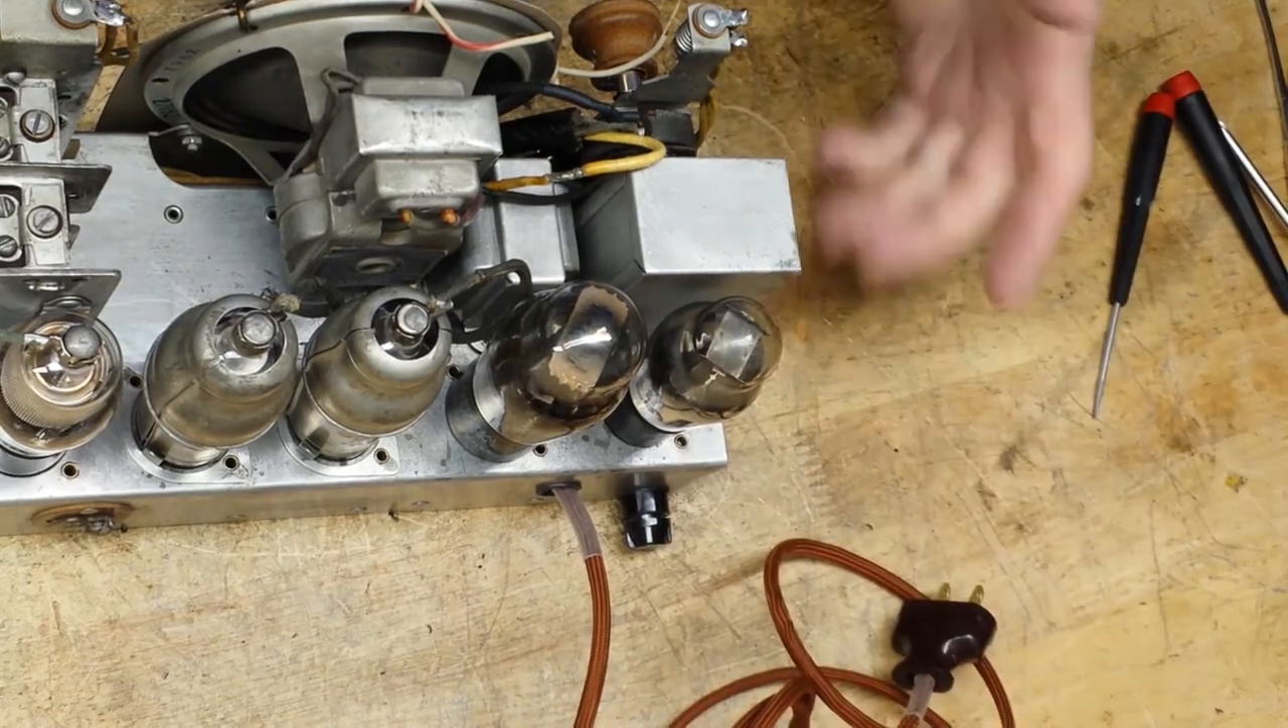And as you can see, I have installed a vintage plug on here.